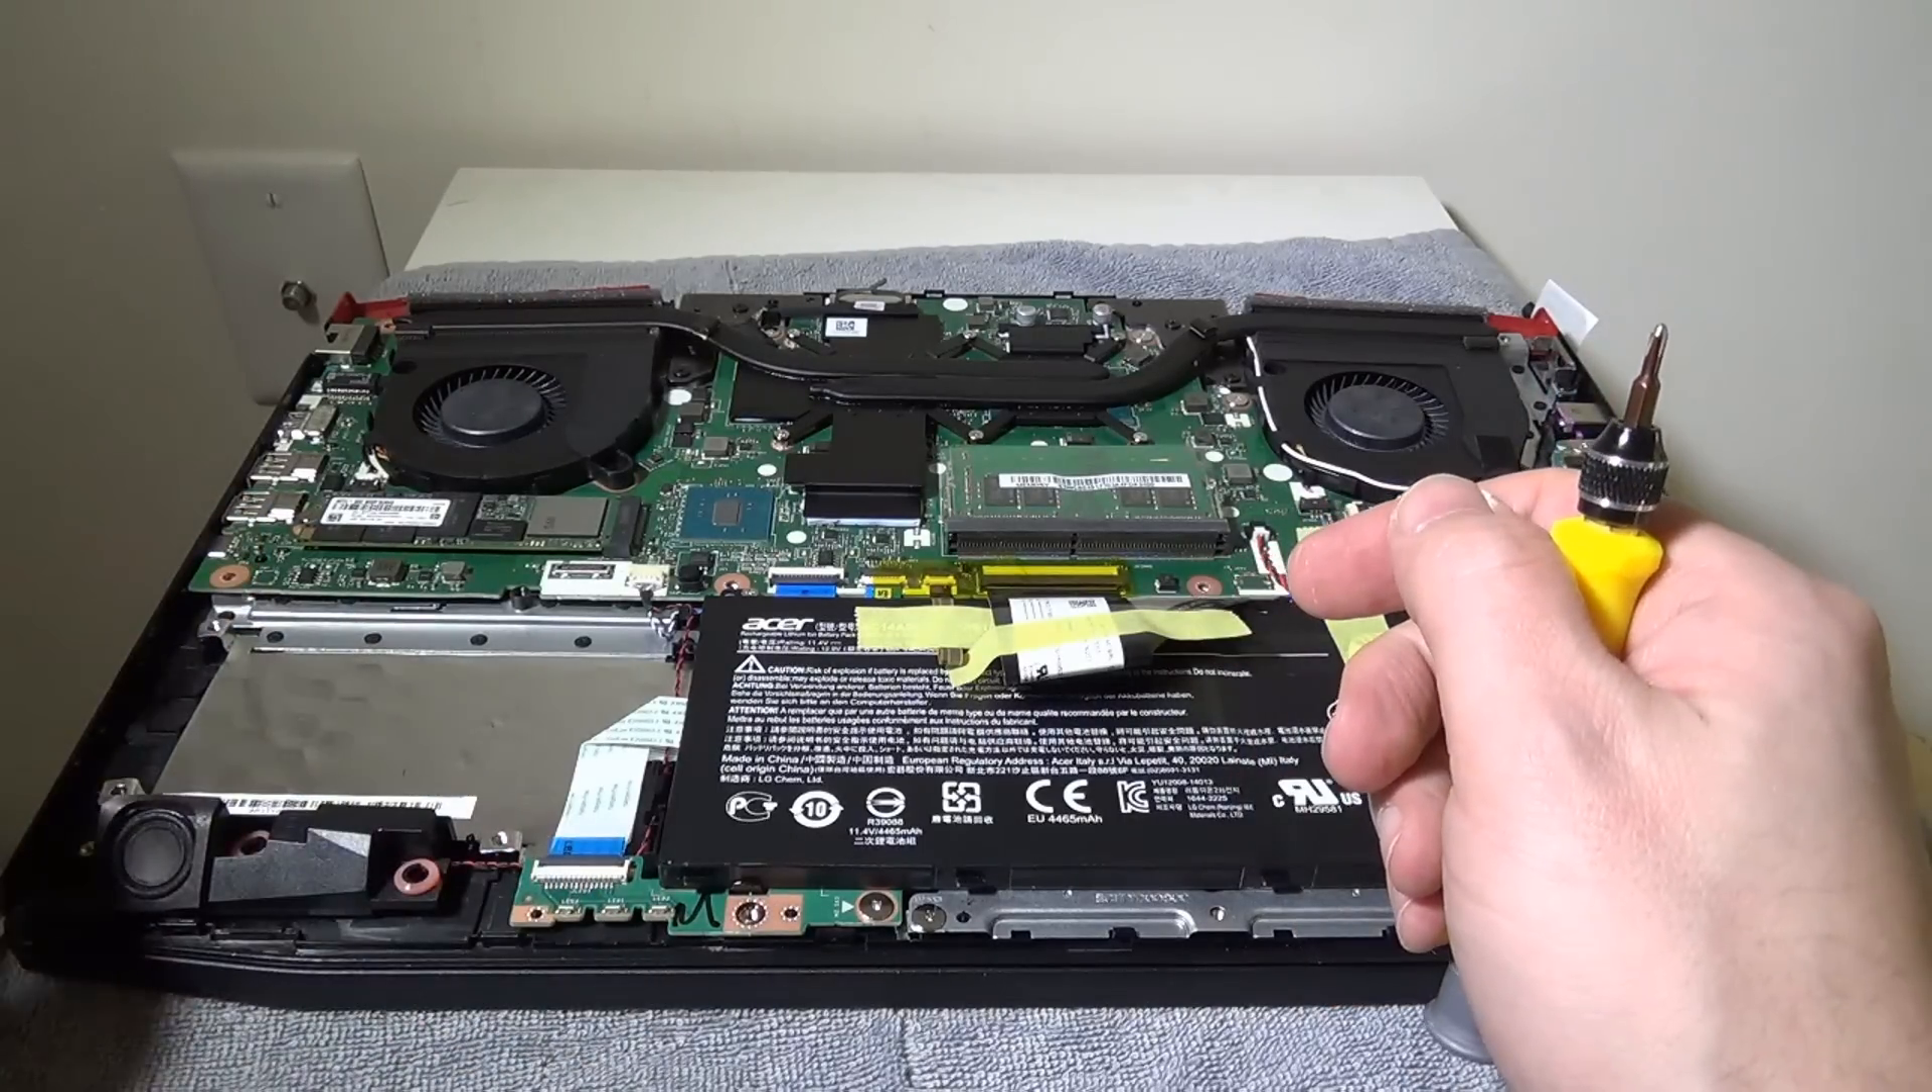Now that we have the back plate off, you've got your hard drive bay on the left-hand side here.